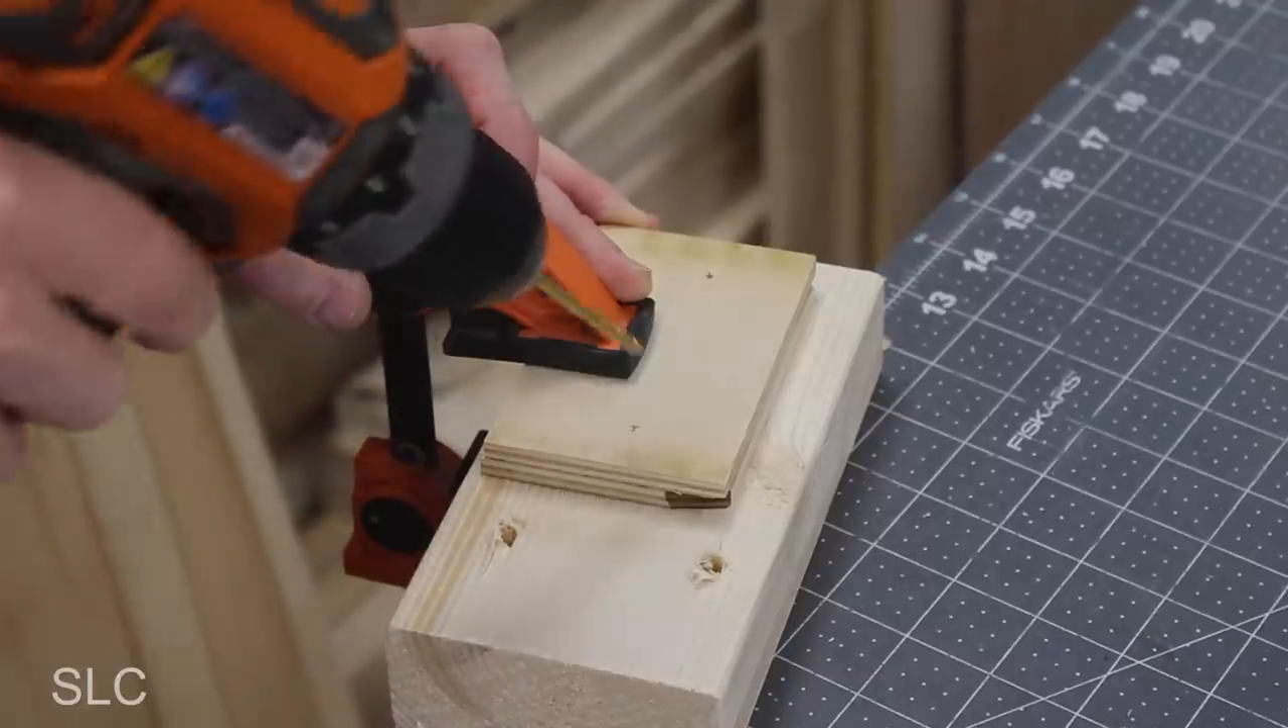When I cut these, I realized I cut them just a little bit shy of the full width of the block.